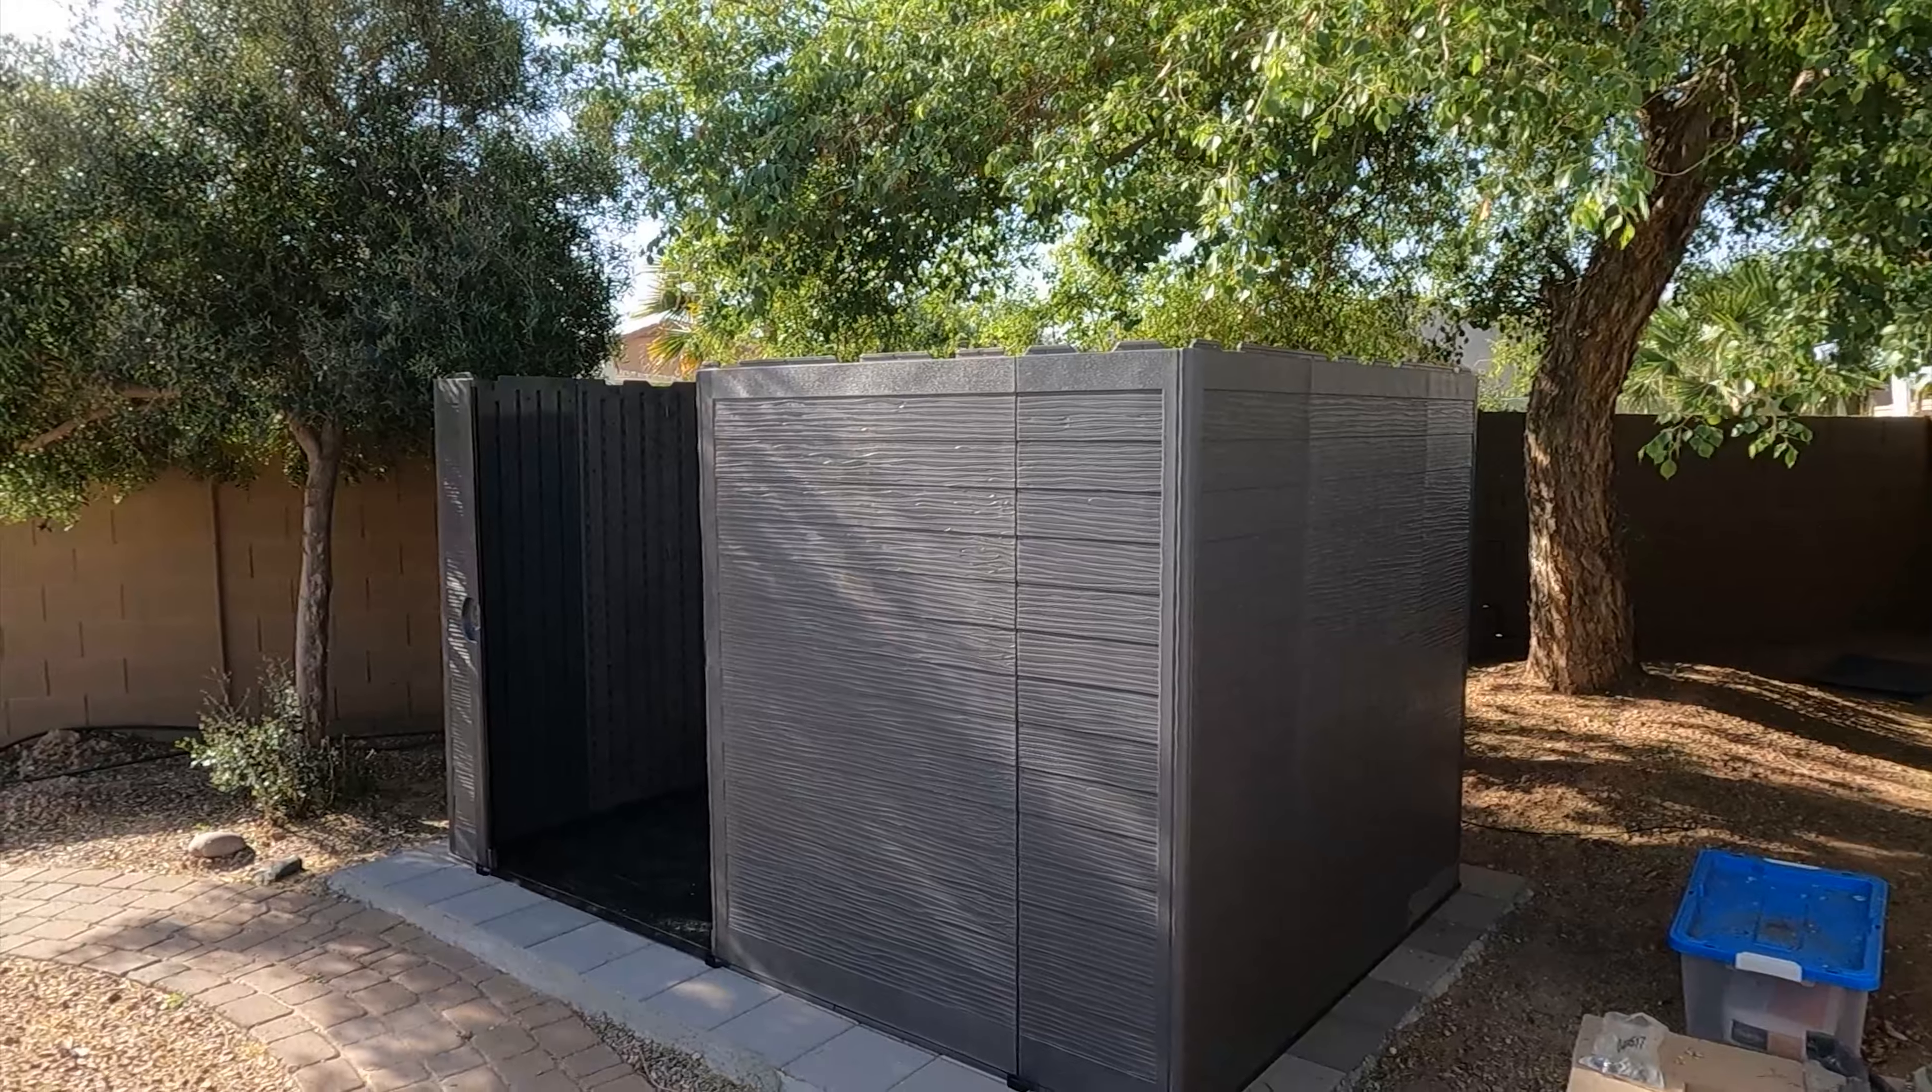All right, we got the last wall on there. So now we have all four walls on there.